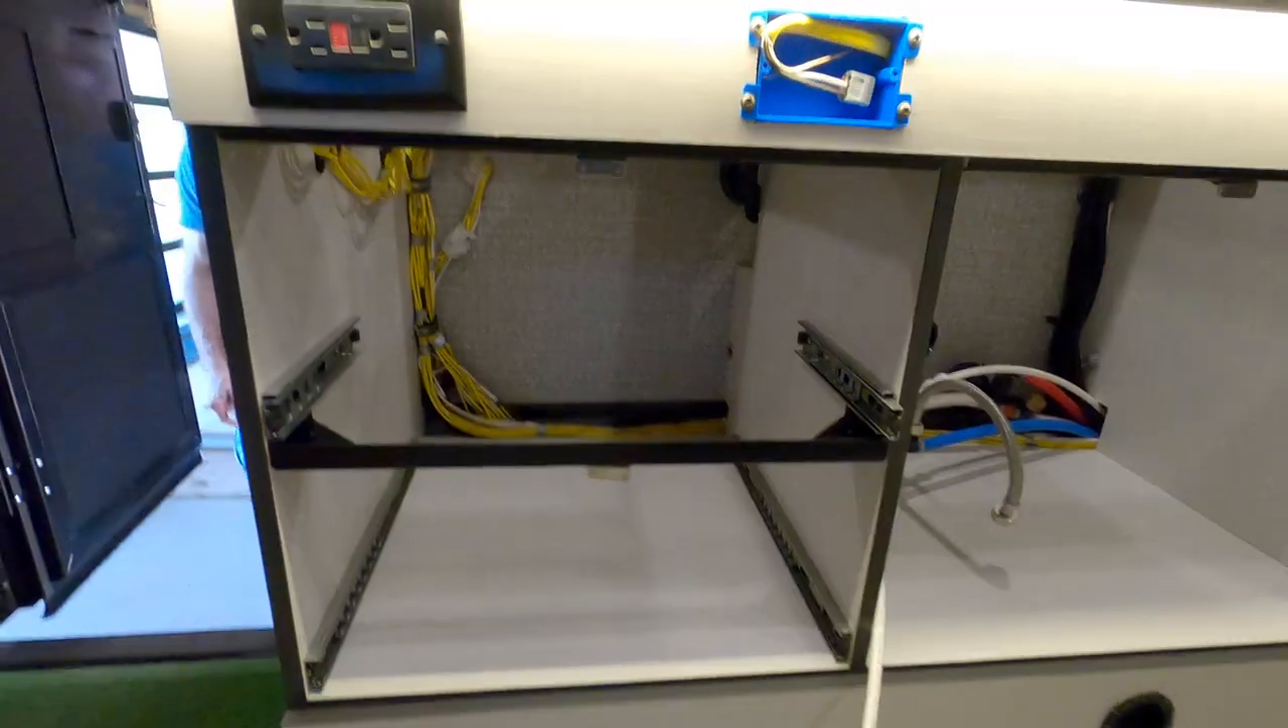Well I don't have a switch actually. I've just got some wires here waiting for a switch that again very difficult to find because I wanted a black one.